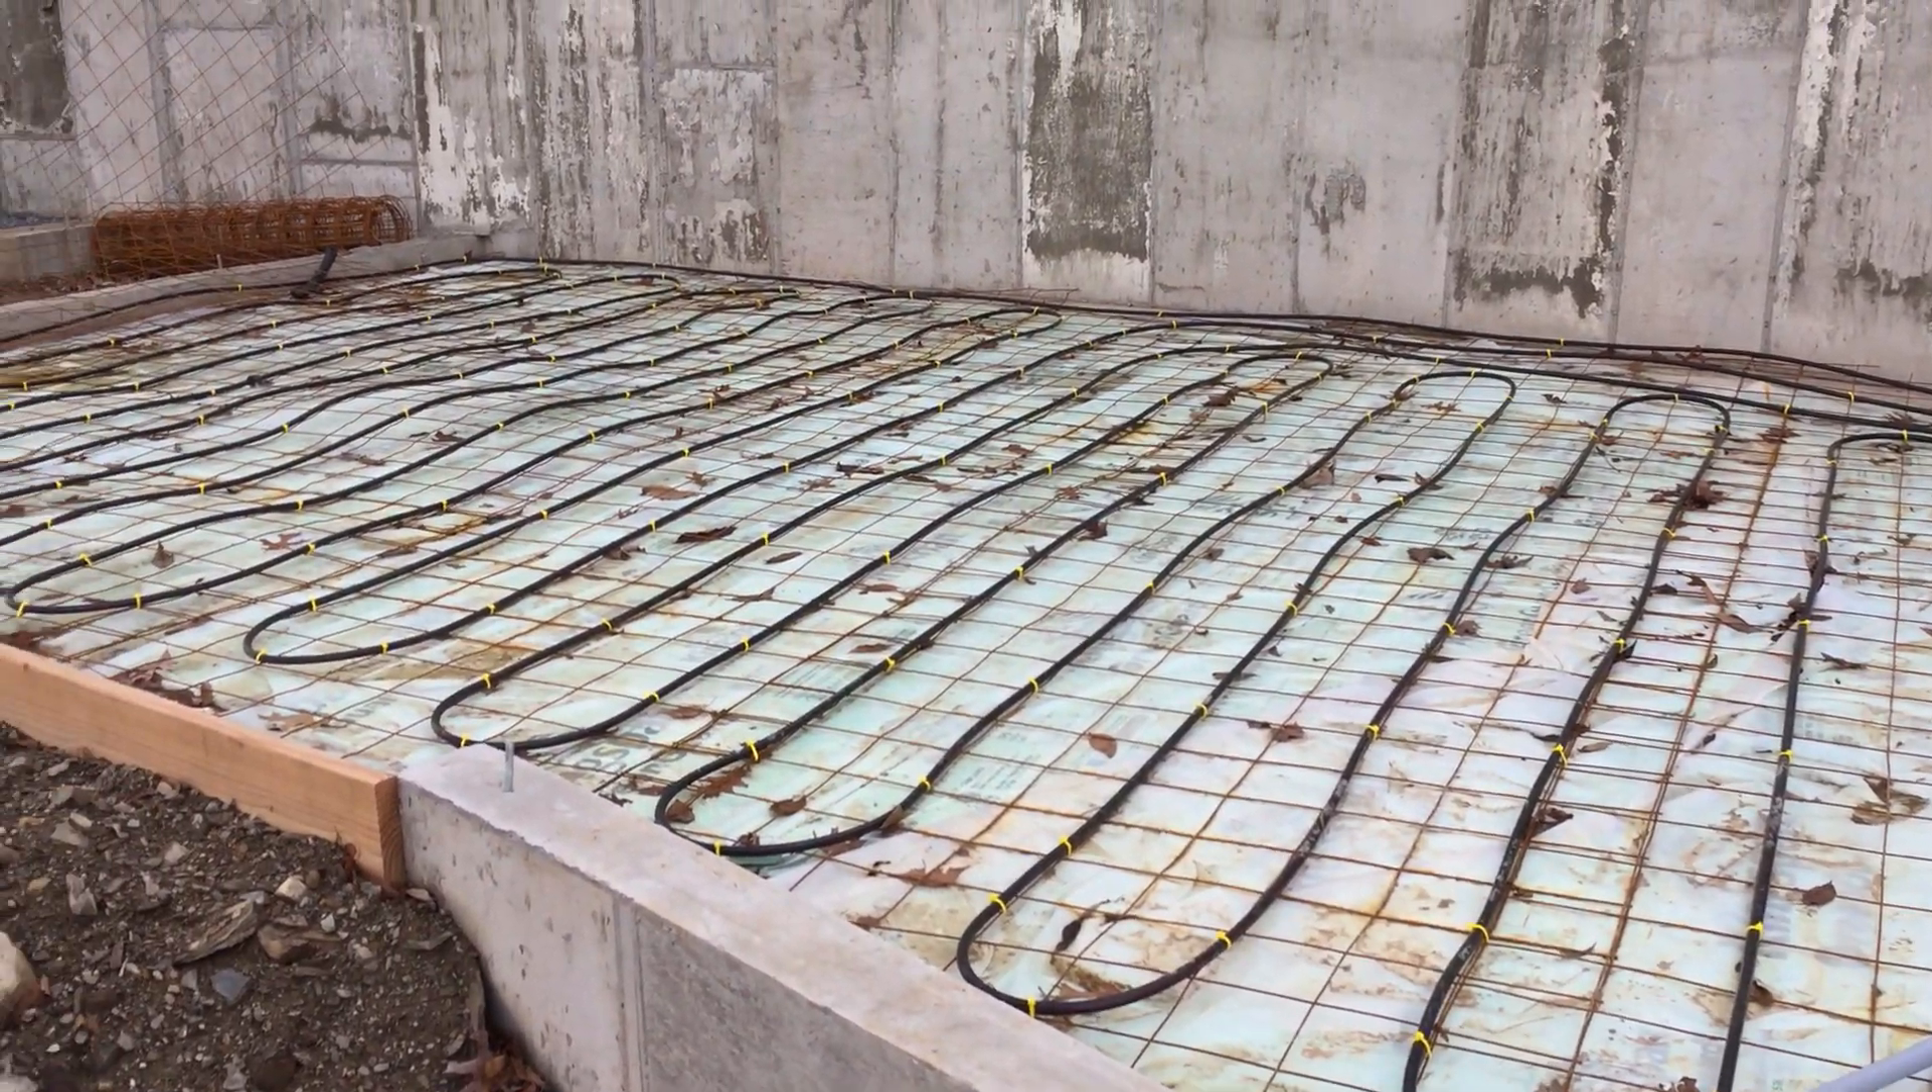As you can see, I still don't have concrete.